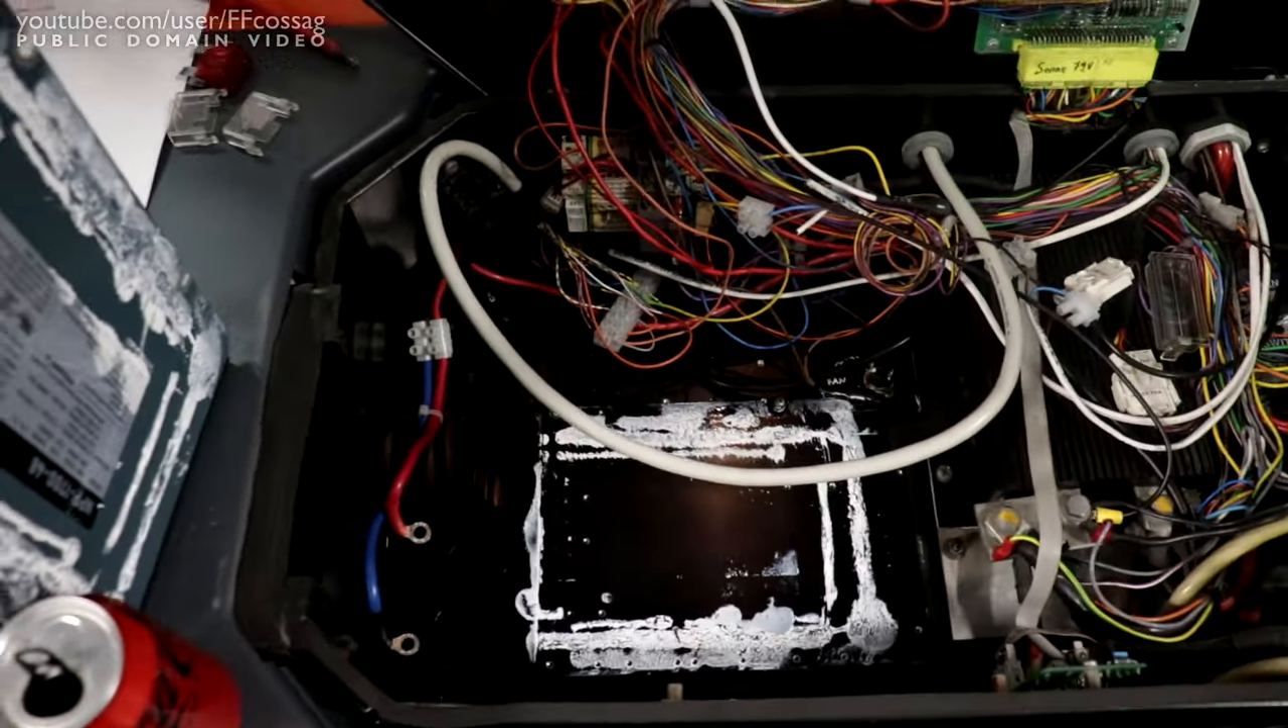All right and there's the charger taken out with all its thermal compound making a huge mess.